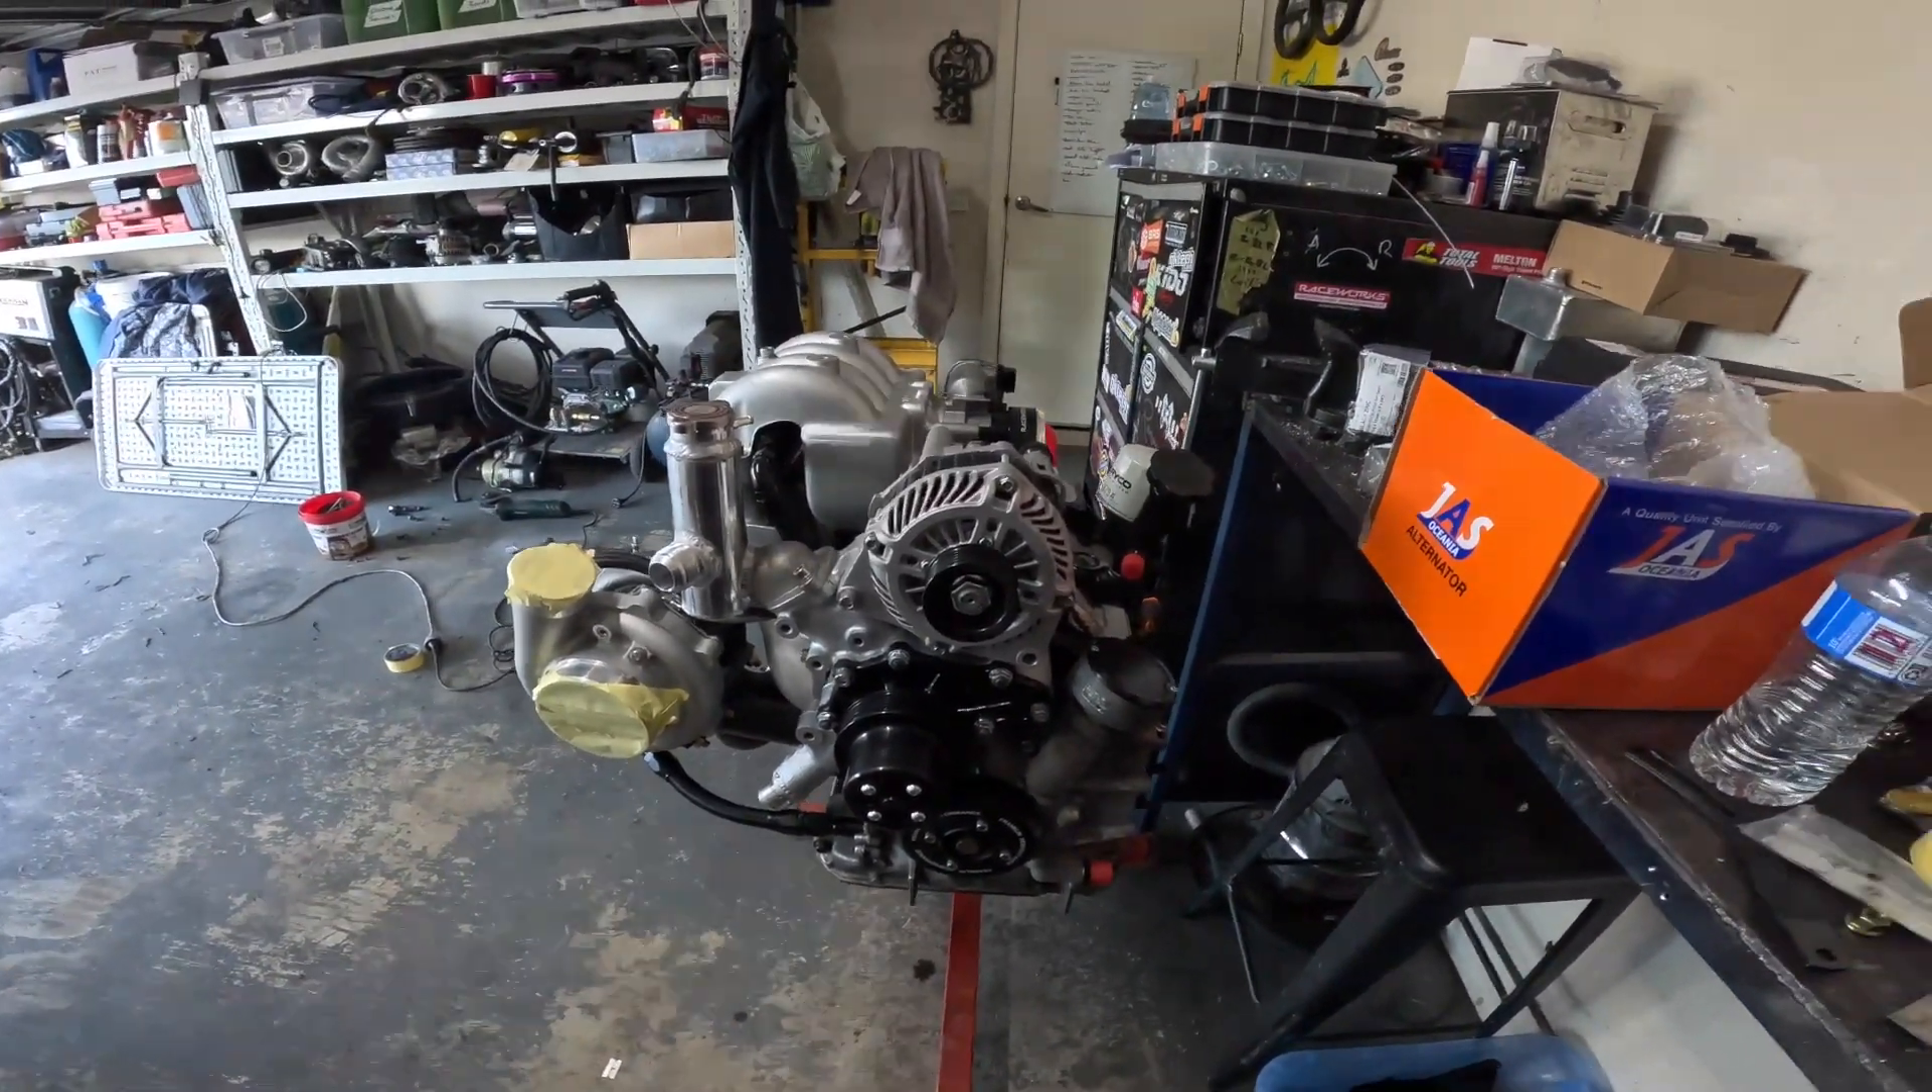And there we have it, just like that, LS alternator on the 13B.